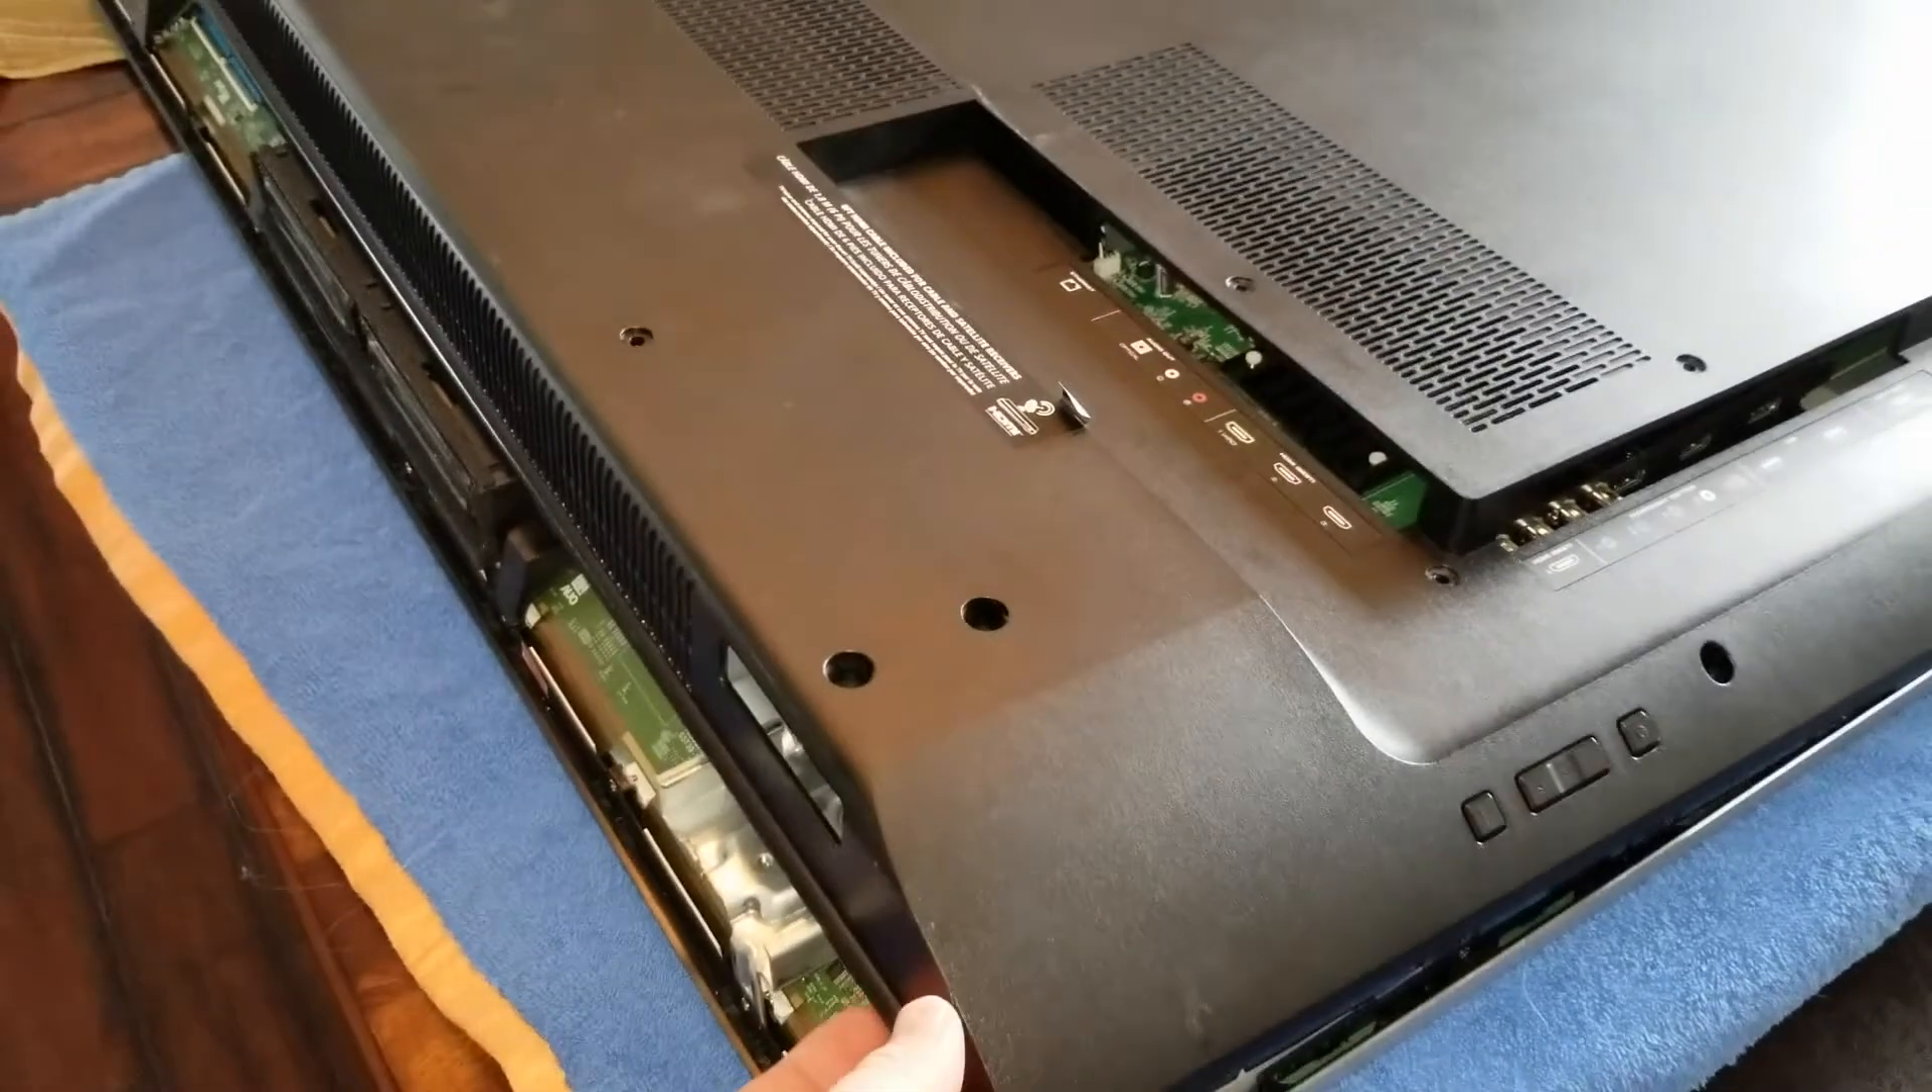We've loosened it around the edges here and popped off the shell.